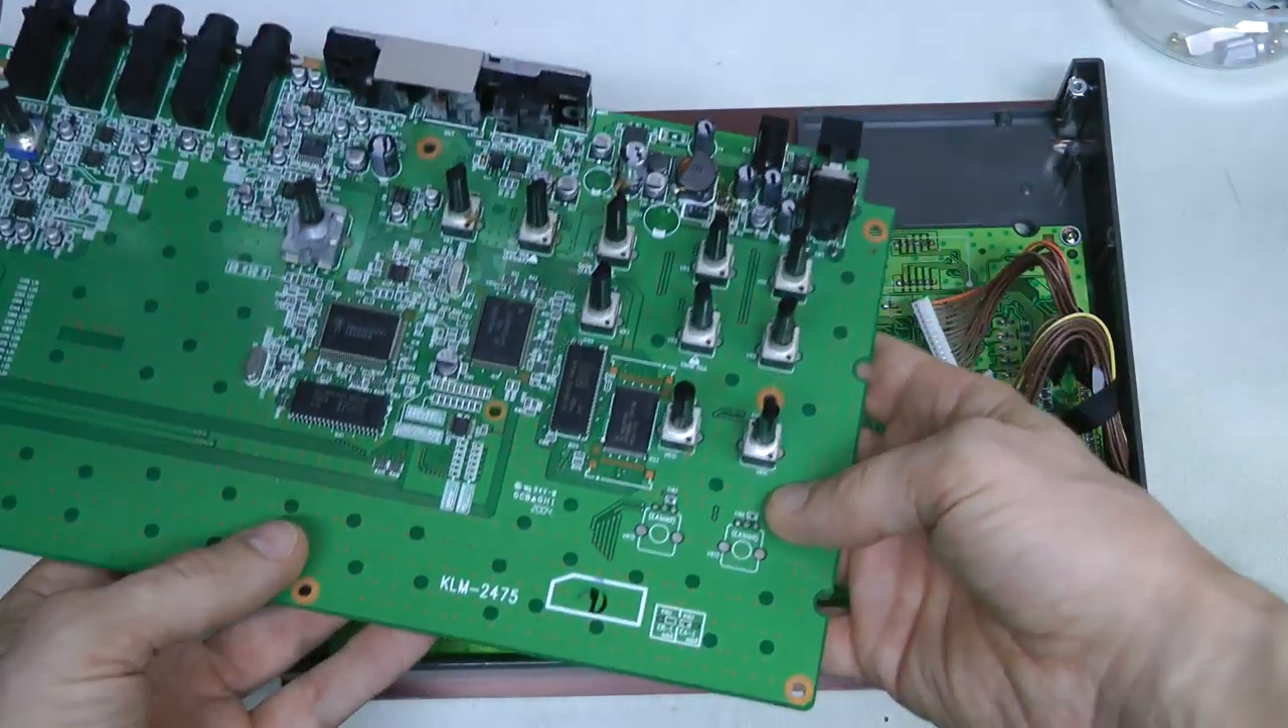So I pulled off all the knobs and managed to remove this board.